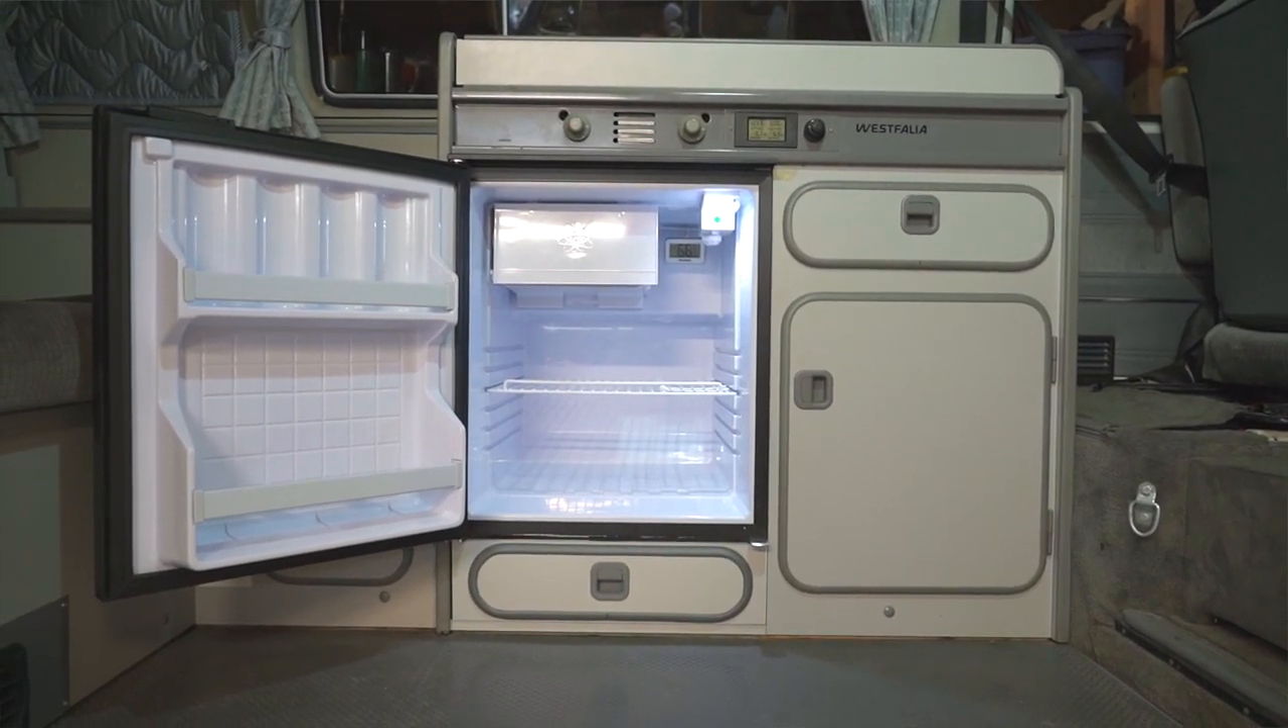It looks I think for the most part factory and we're really happy to have the fridge off the floor into the cabinet so it's not in the way when we're up and around.